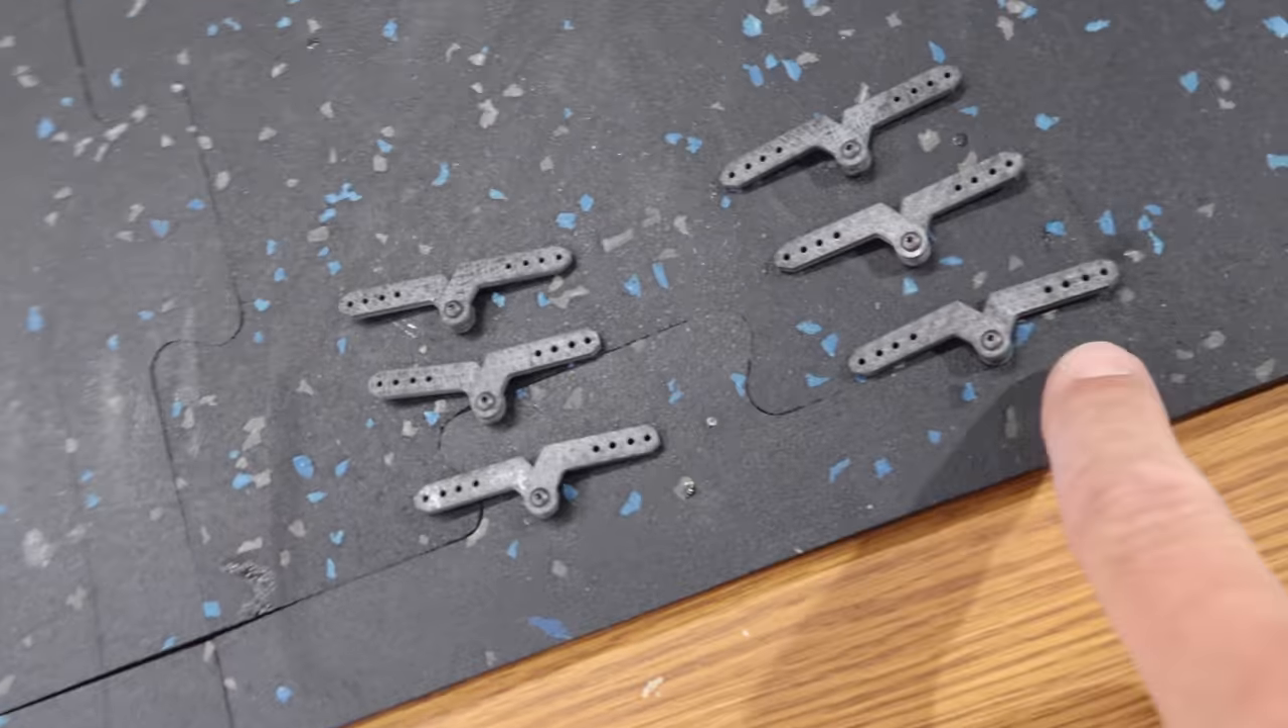All right so flap hinges are assembled here we've got our right wing left wing.